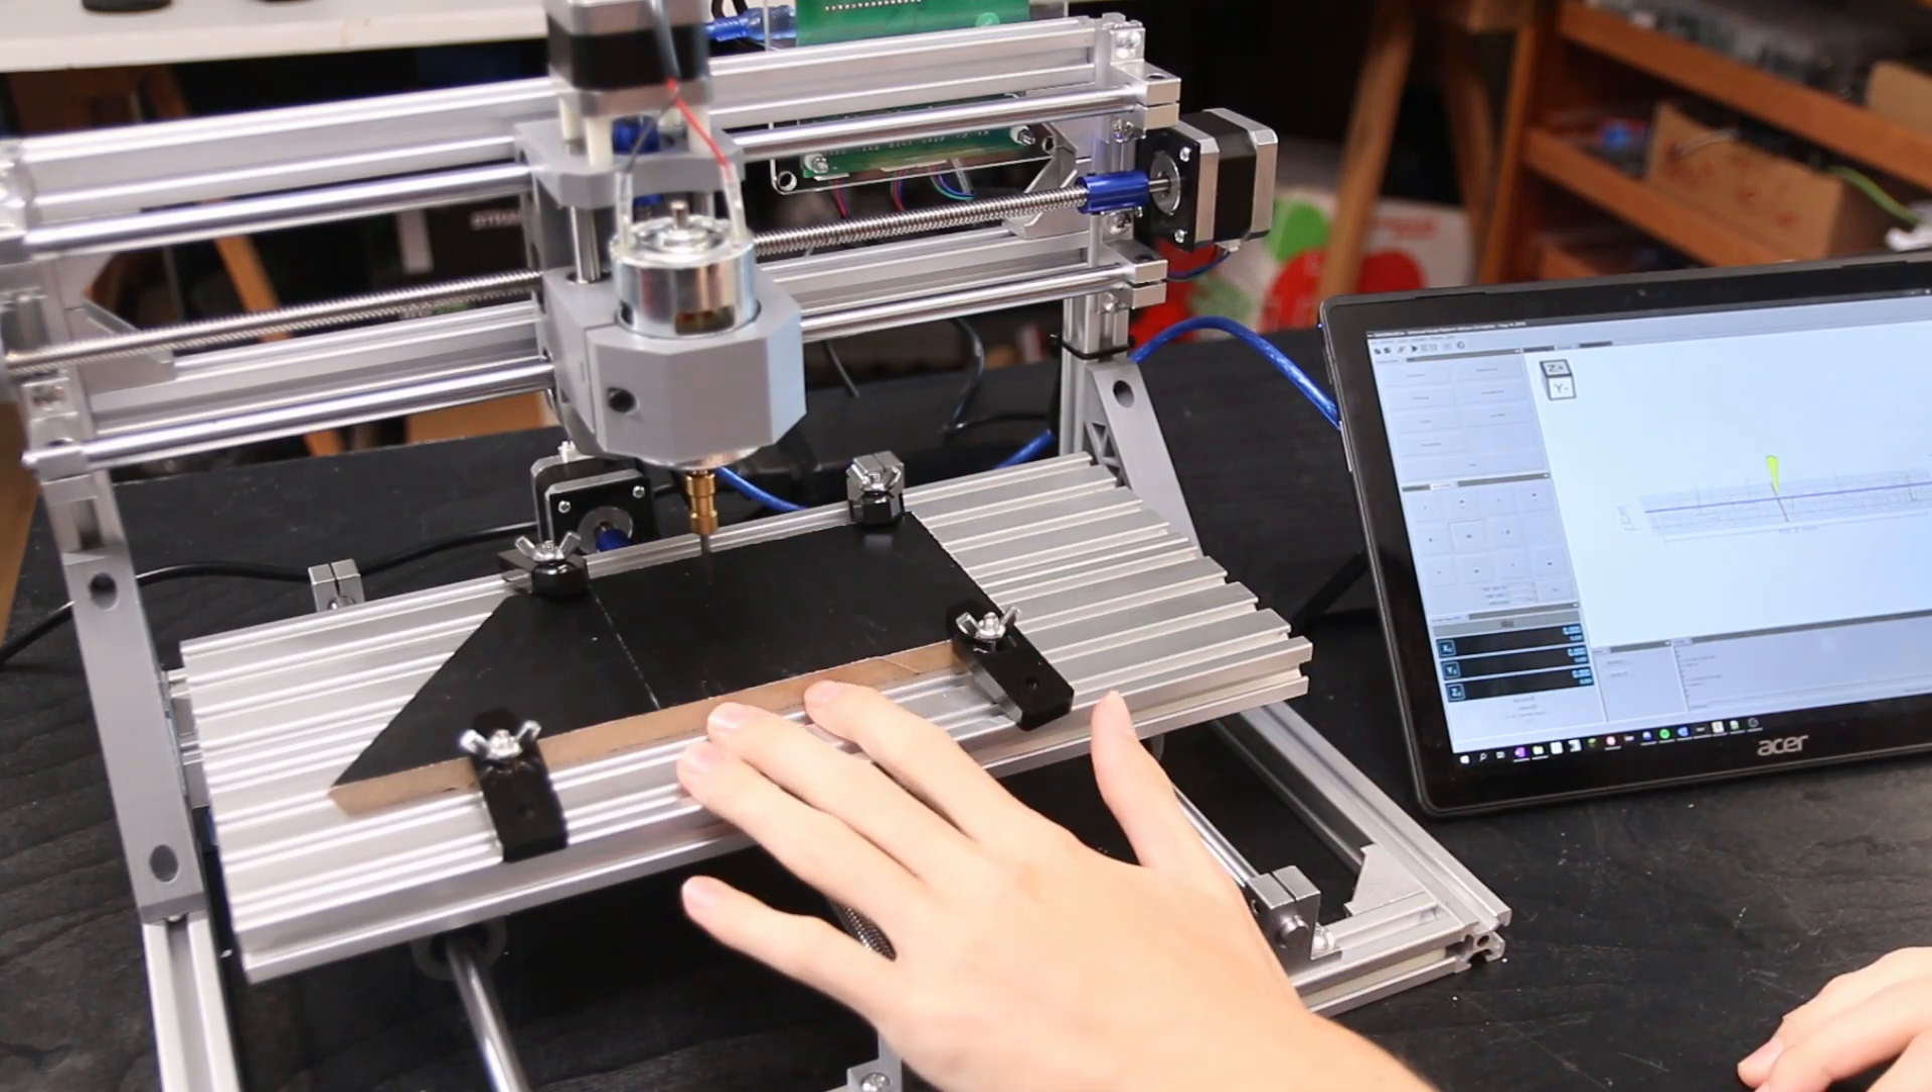I even inserted a bit in here and clamped a piece to the work table here.